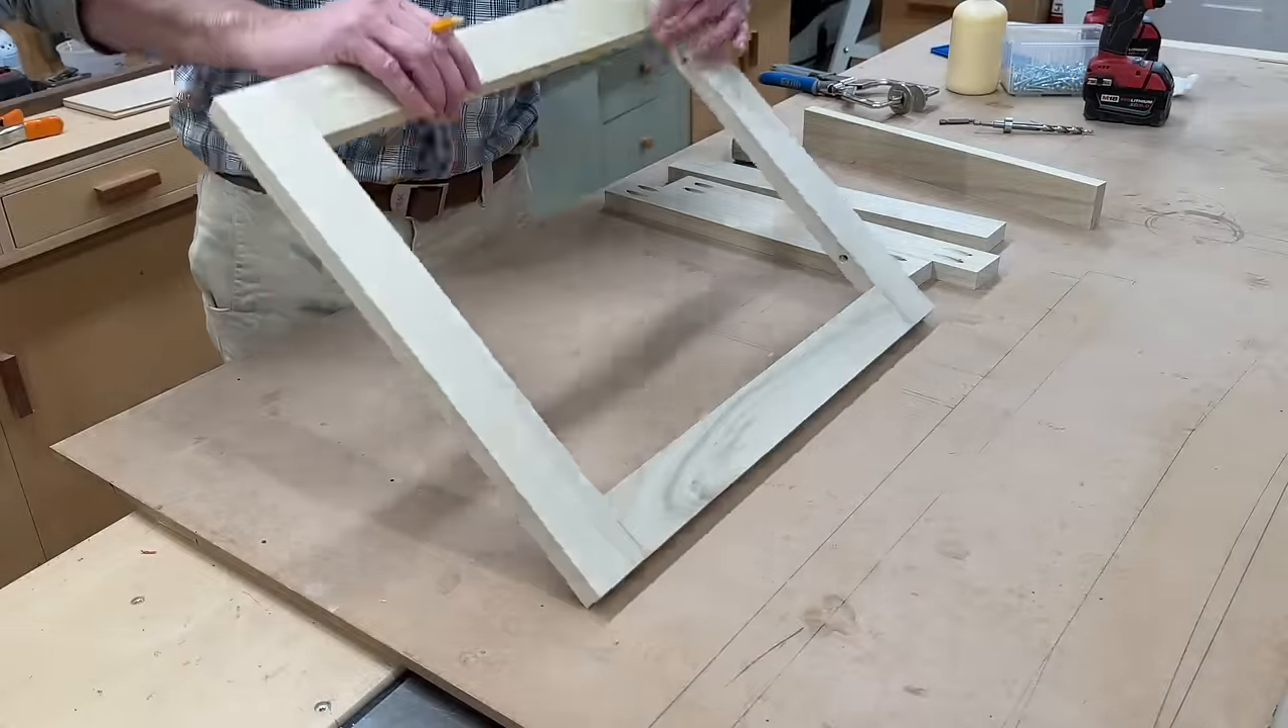Here's one of the frames that I've already assembled using the pocket hole screws.